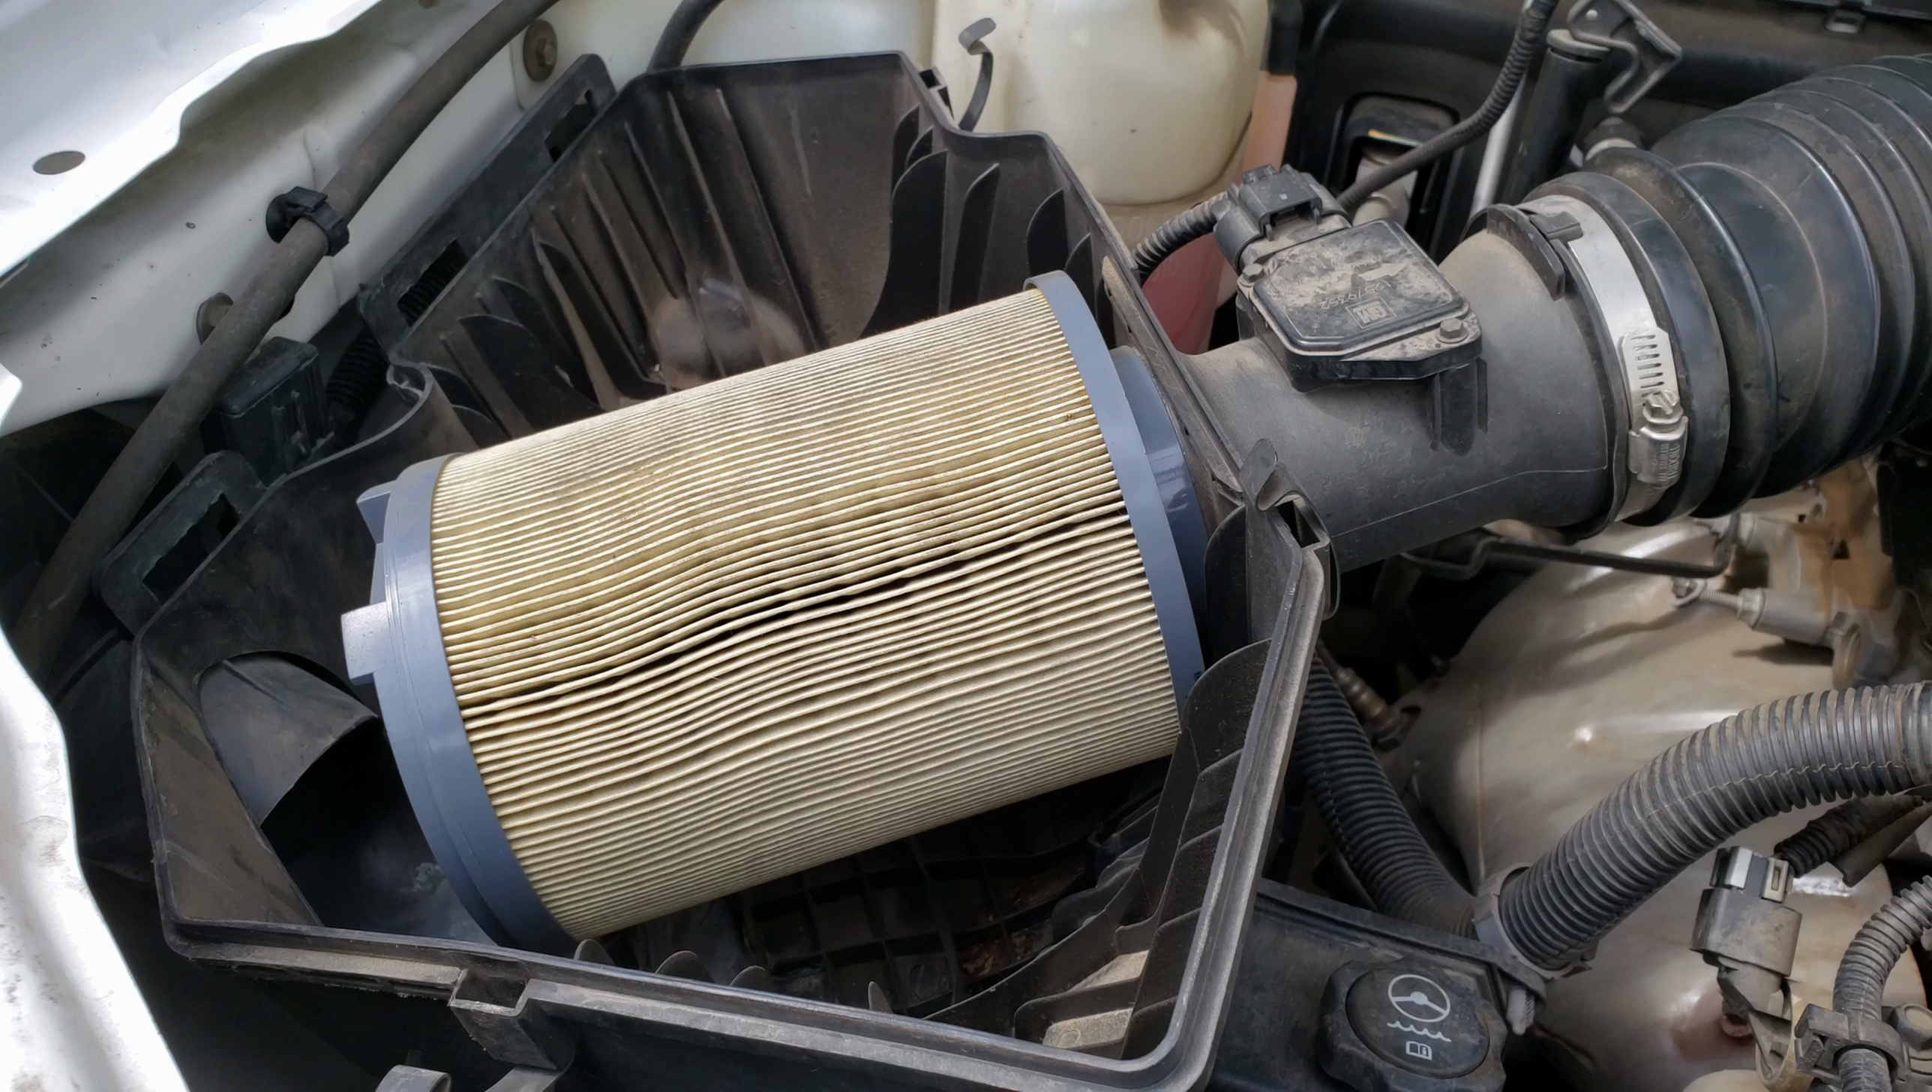With our cover off, we have access to our air filter, which is cylindrical for certain years, which I believe are 2003 to 2007s.